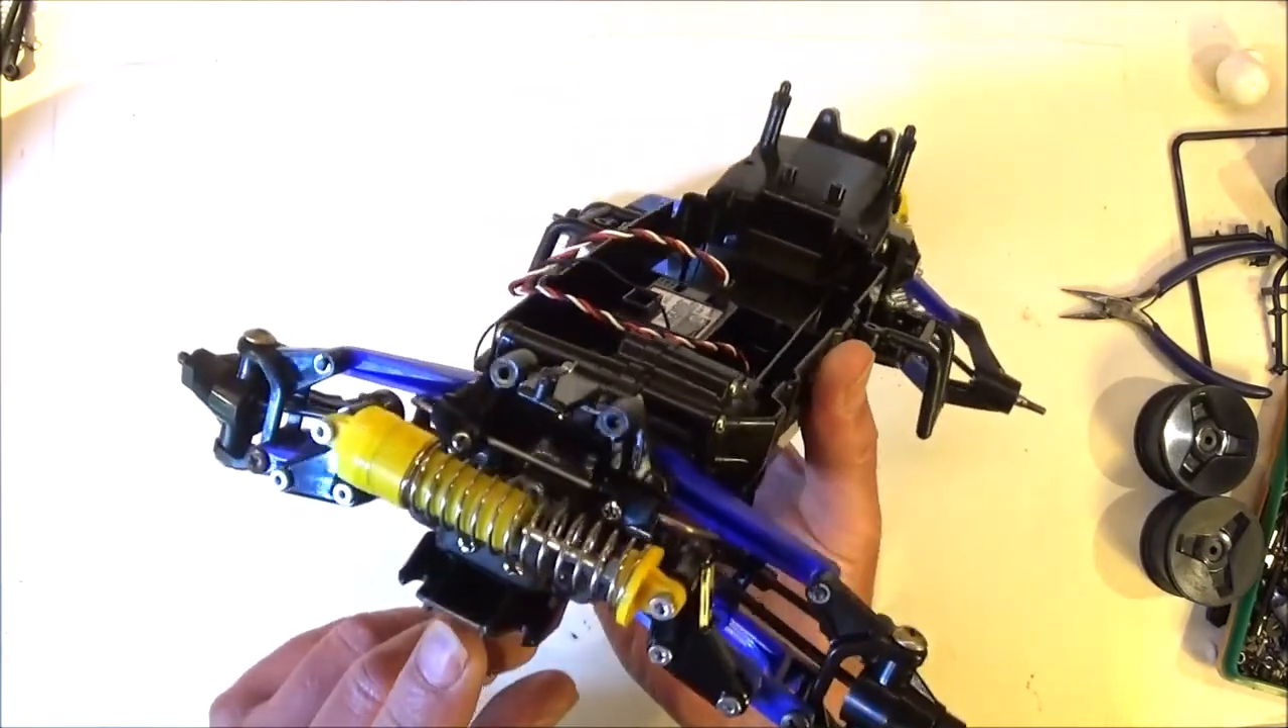I've got the new plastics fitted and you can see I've got the shocks mounted so you've got the single front shock.